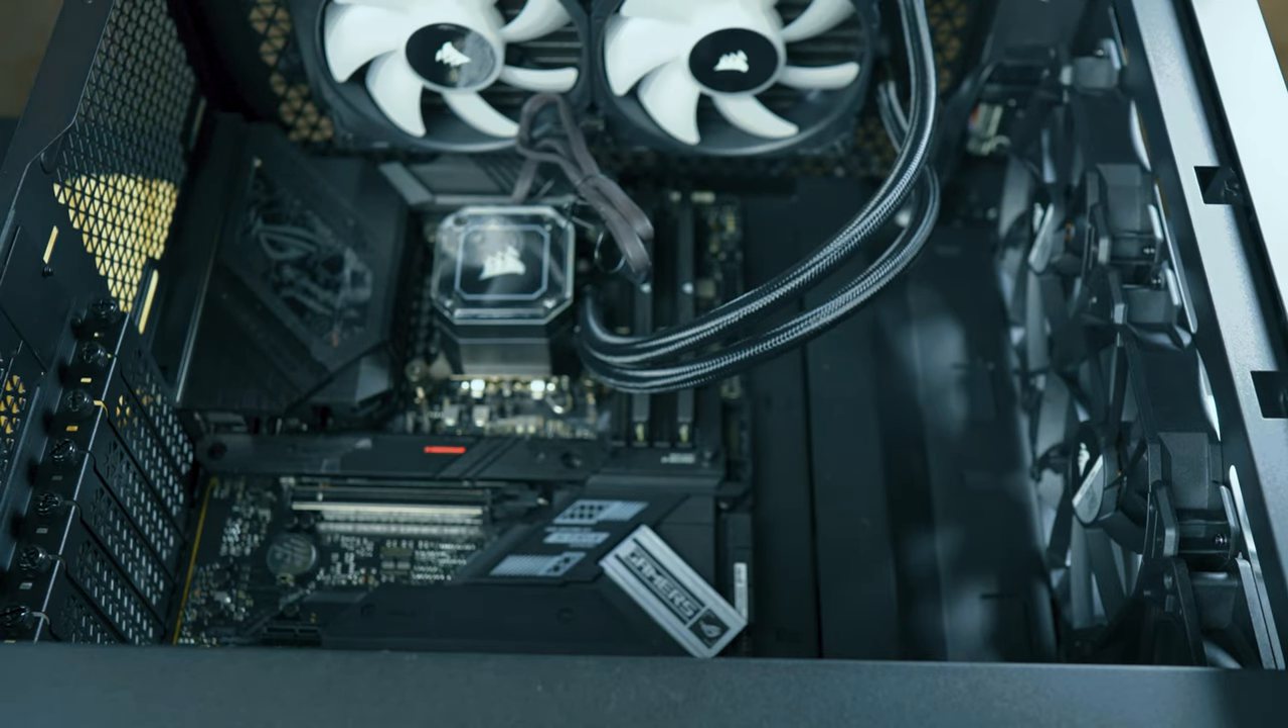And just like that your cooler is now installed.